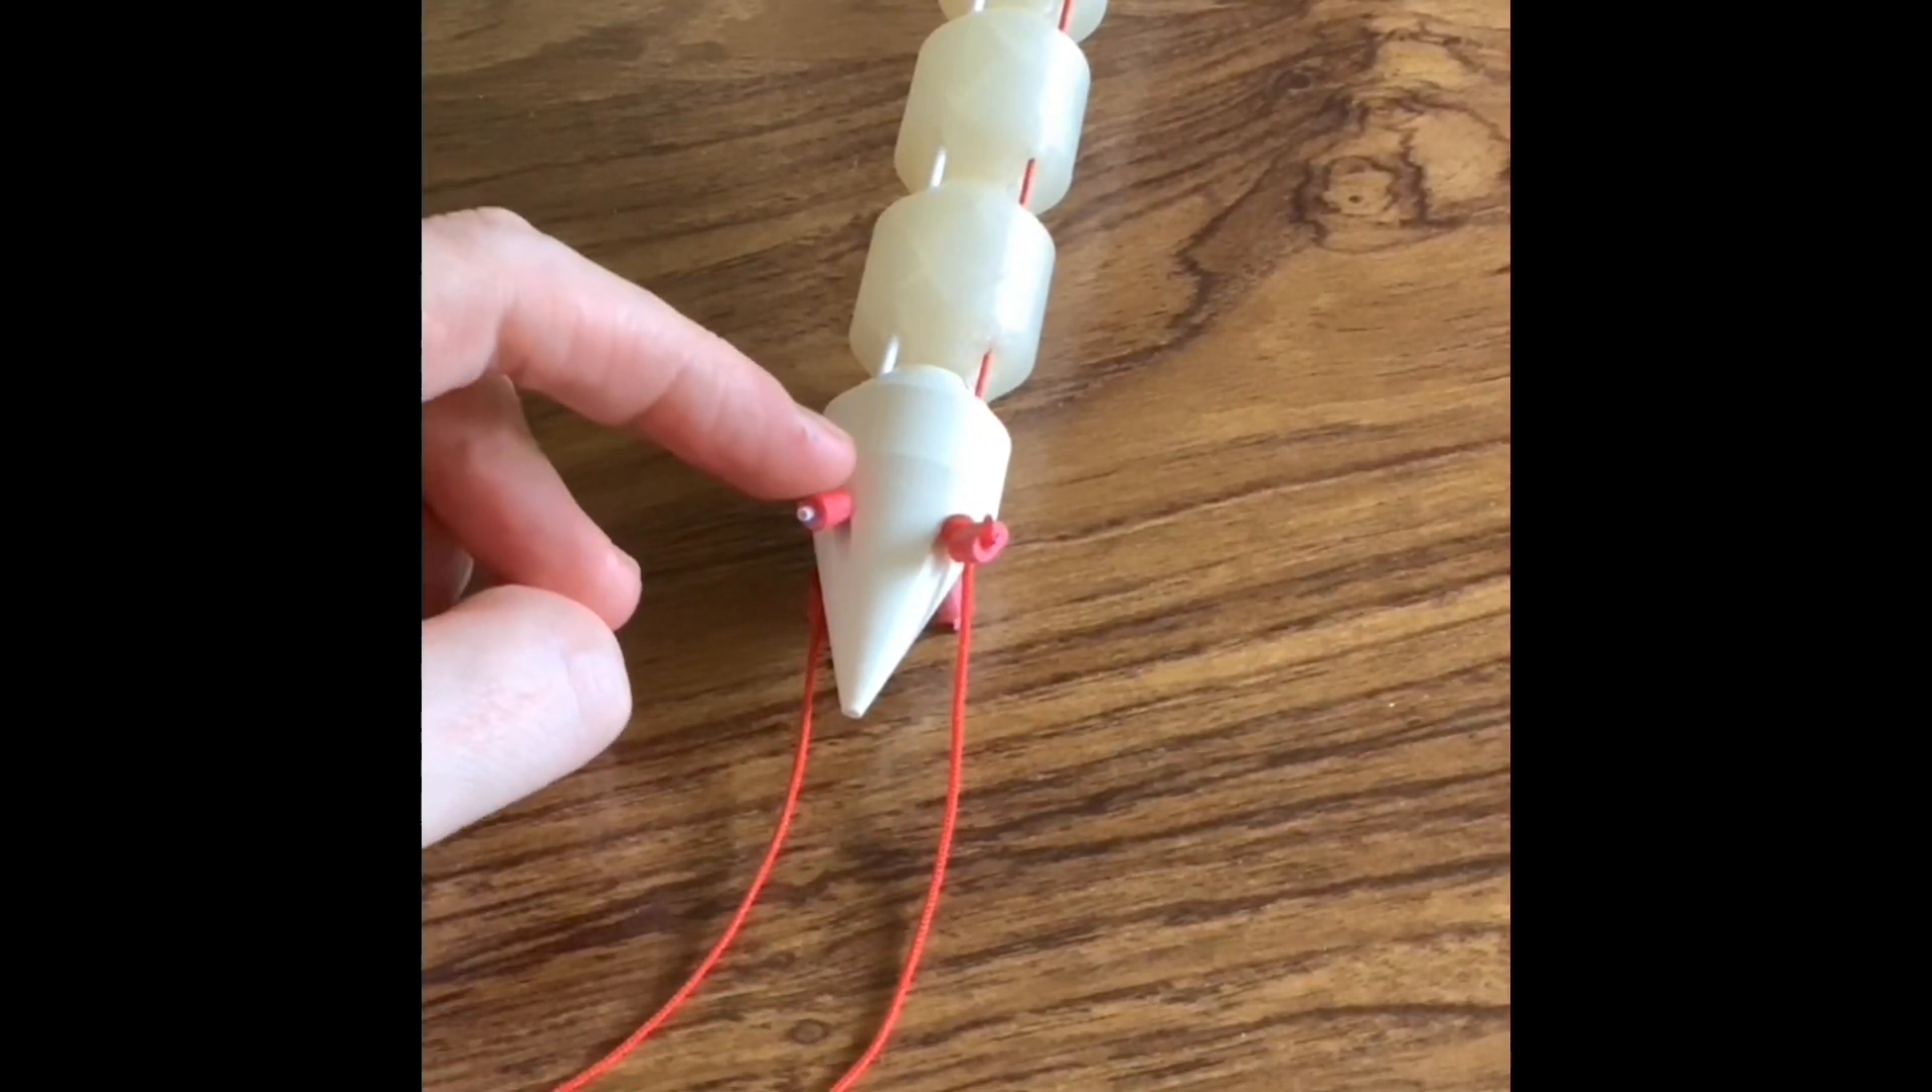And you've put these little 3D printed parts on.